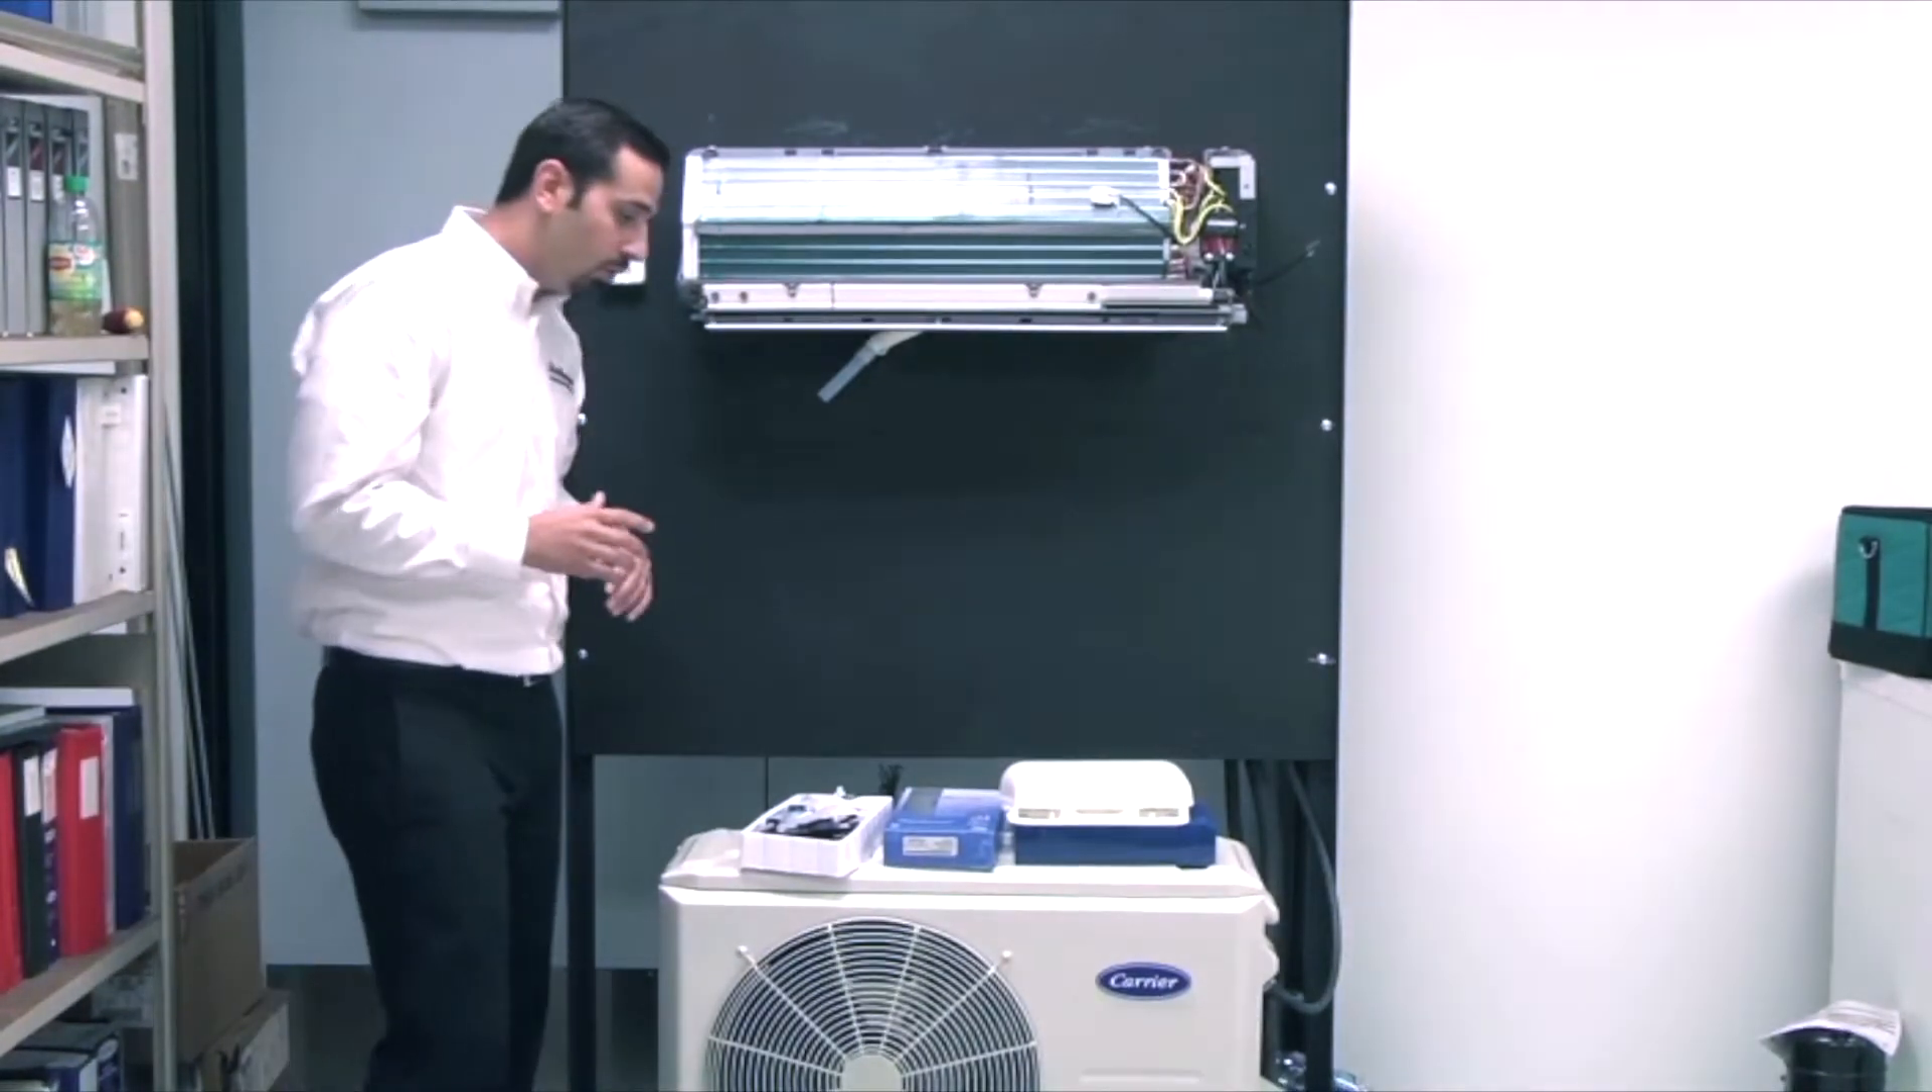All right so we've got the cover off the unit.